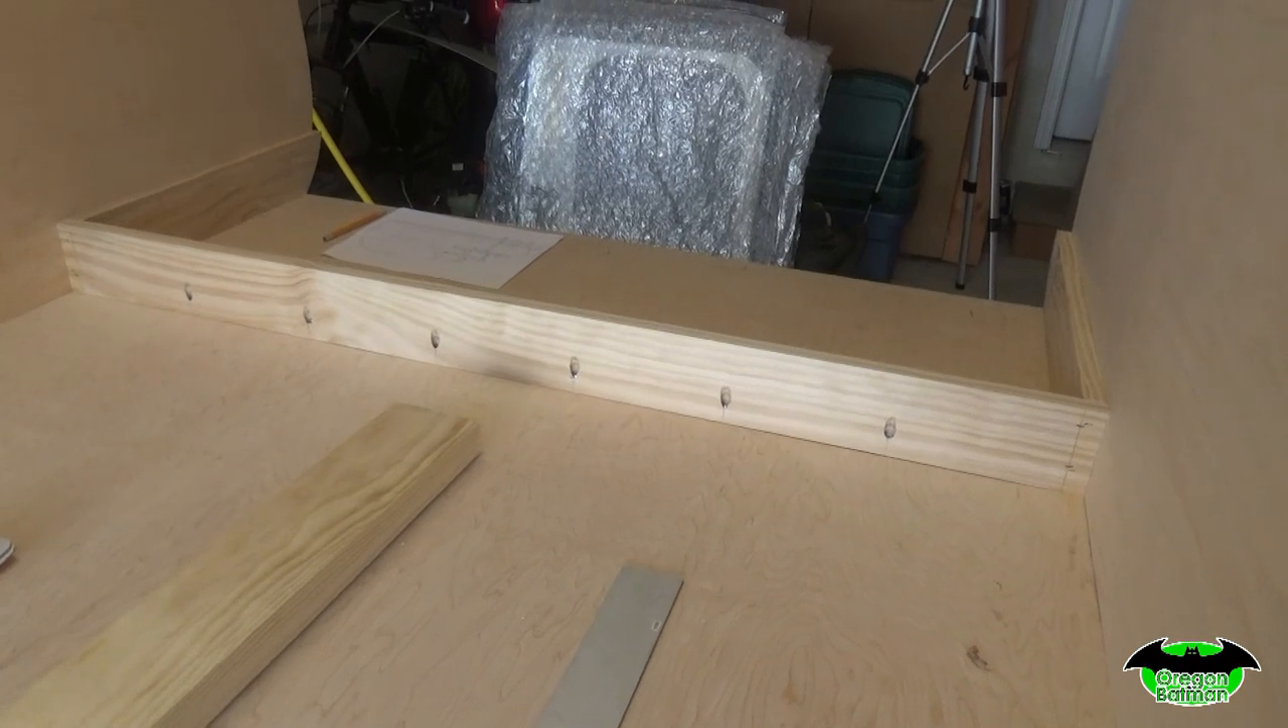Now with any luck, you have your backboard on, and I used pocket screws.